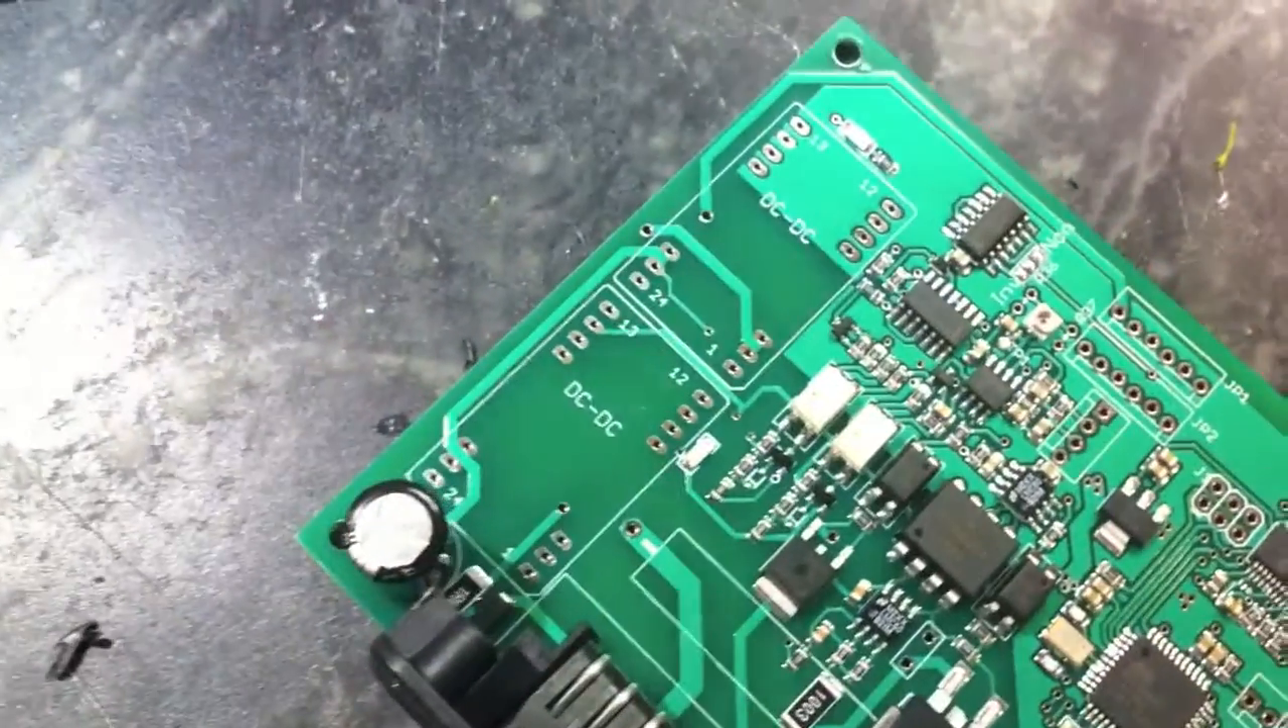All that's left now is to put in the two DC-DC converters, which I don't have.